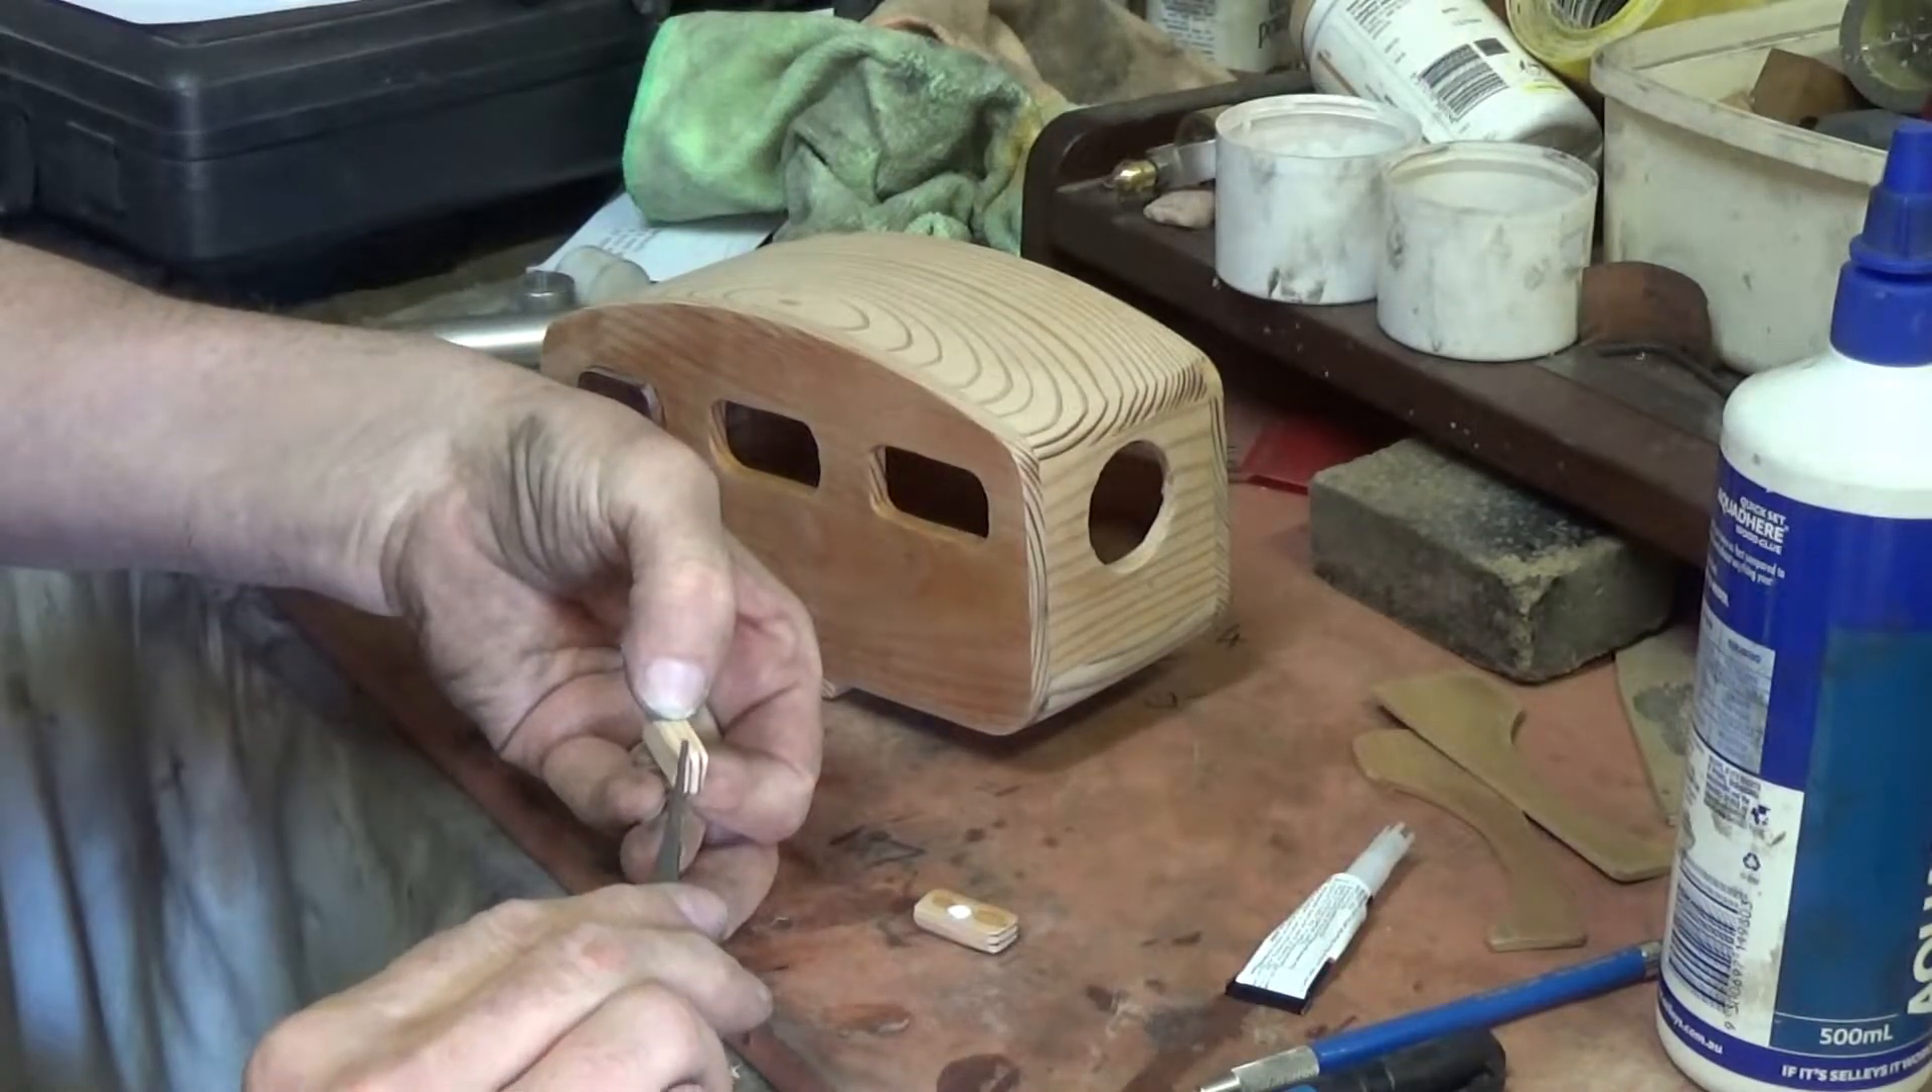And because I'm a complete idiot and put the roof on before the furniture, I now have to manipulate the furniture in through the windows and try to glue them all in situ inside.